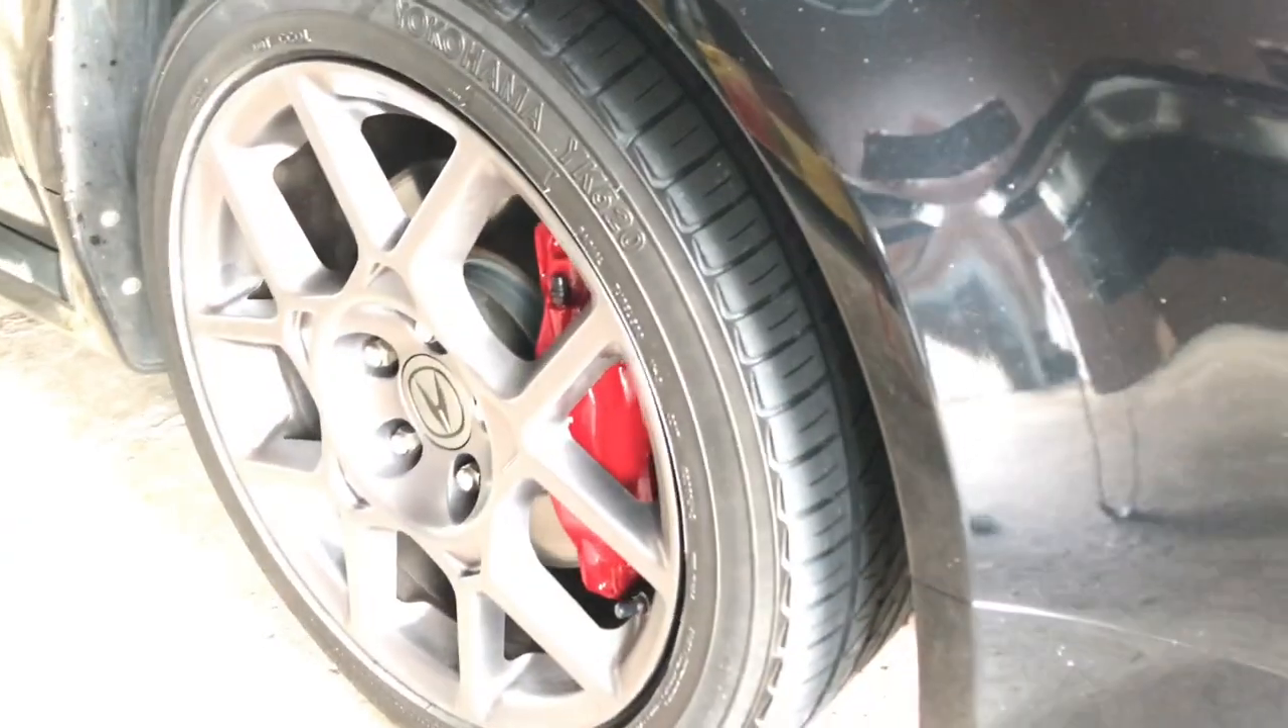Wheel is back on the car.